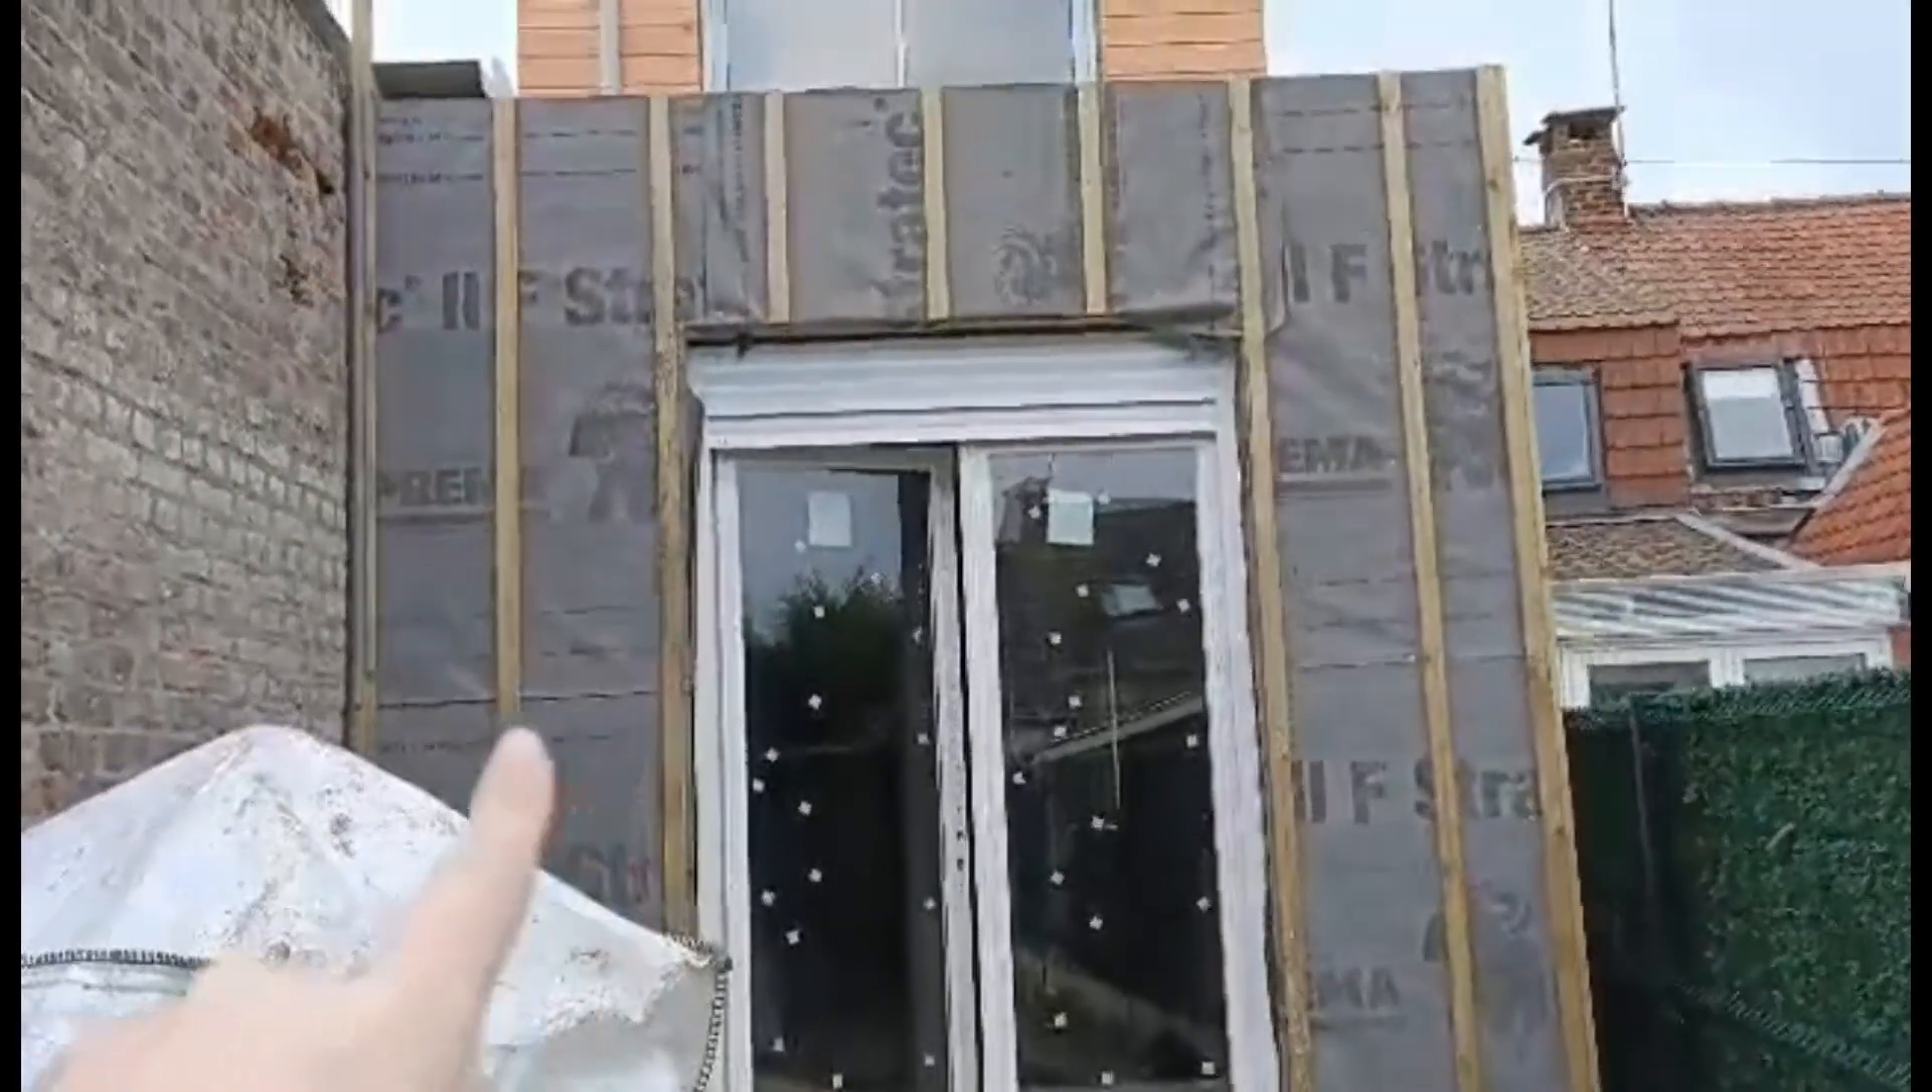Il nous manque Juste le bardage A faire ici.